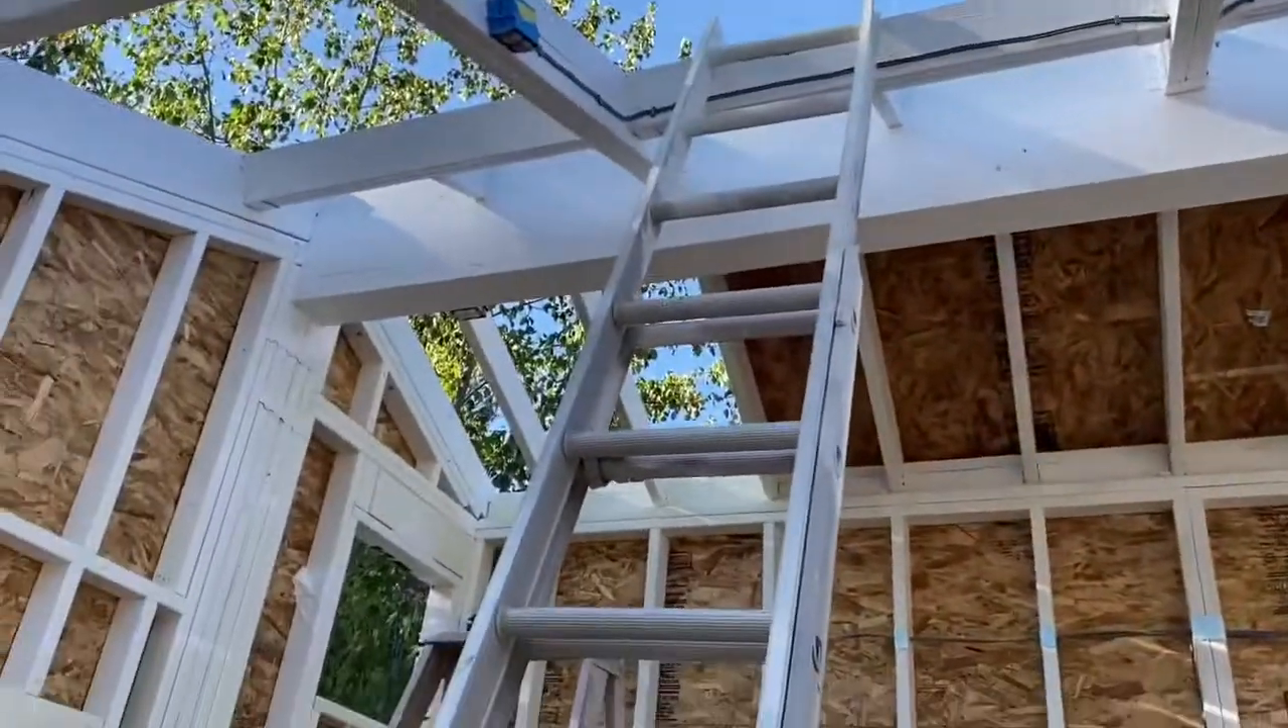There you can see the top before we get the polycarbonate in.